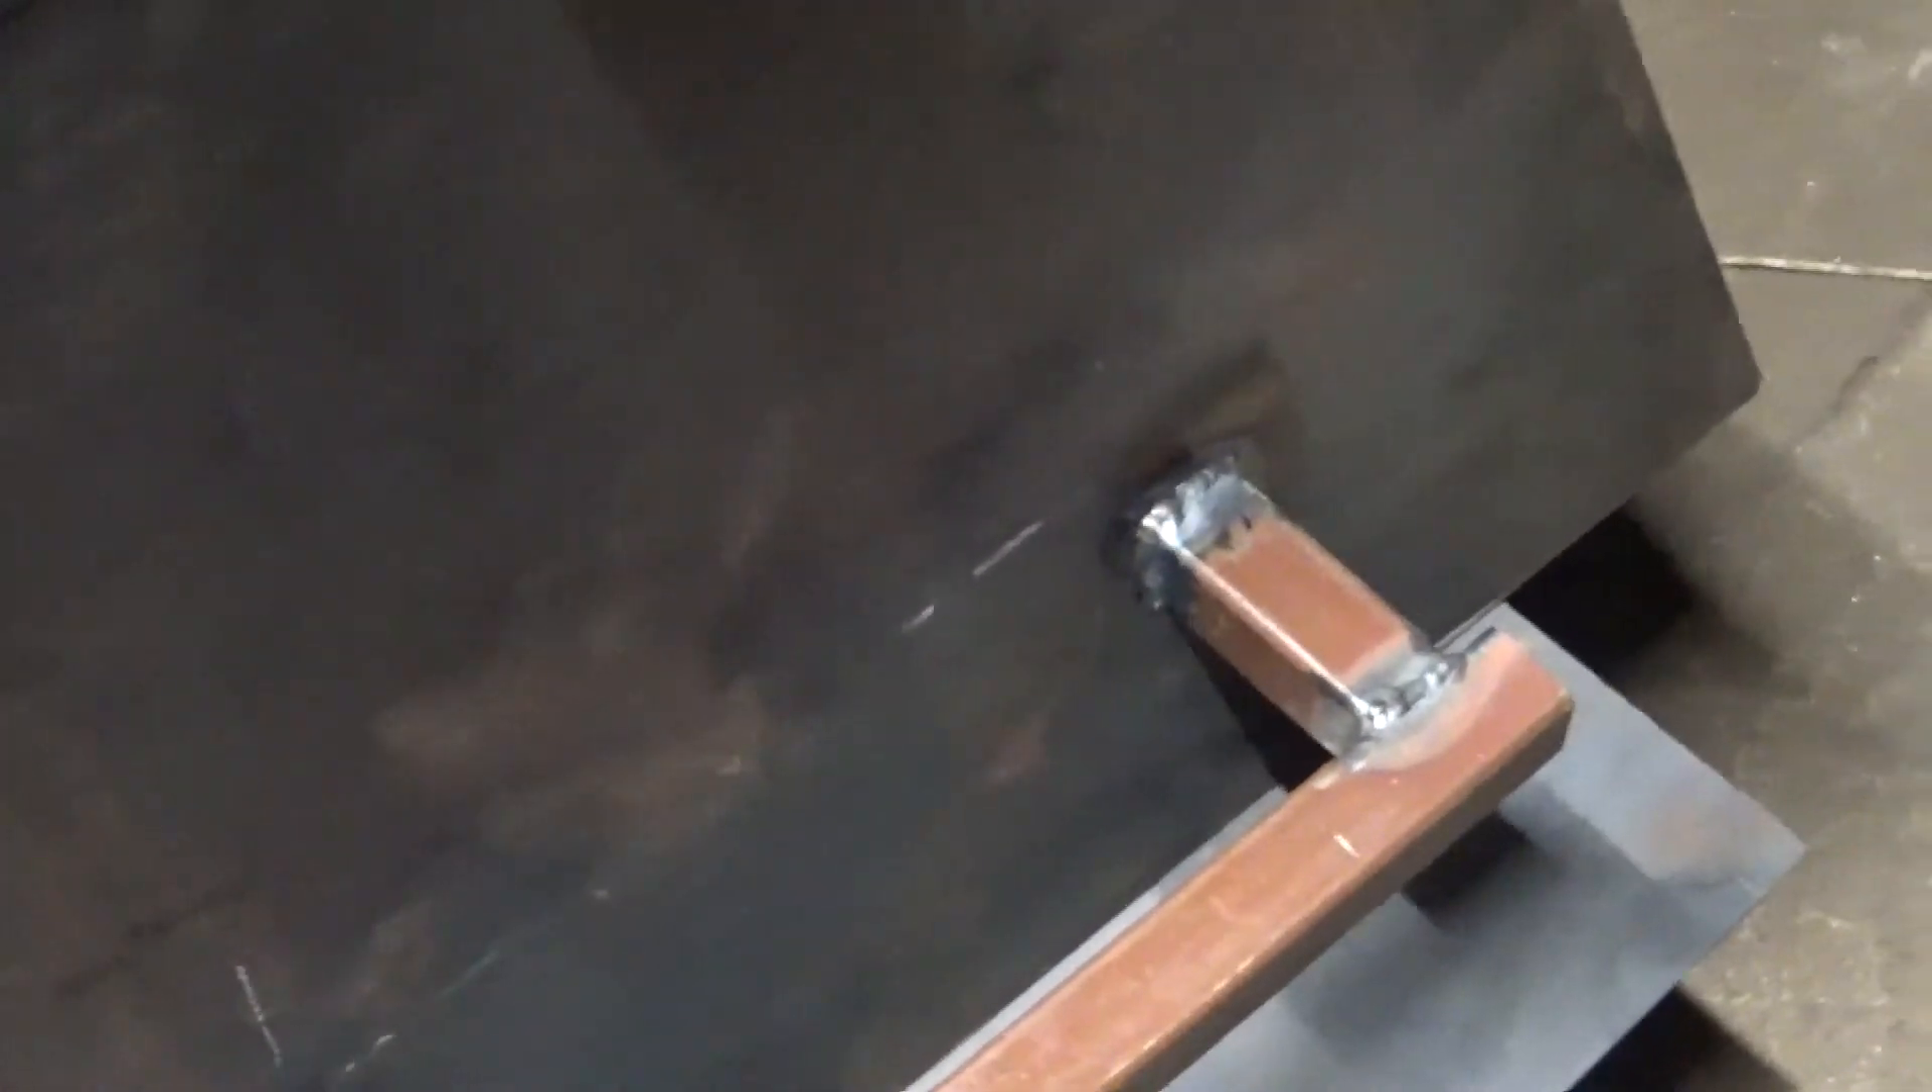Alright, I've got my handles welded on. kind of an ugly job.